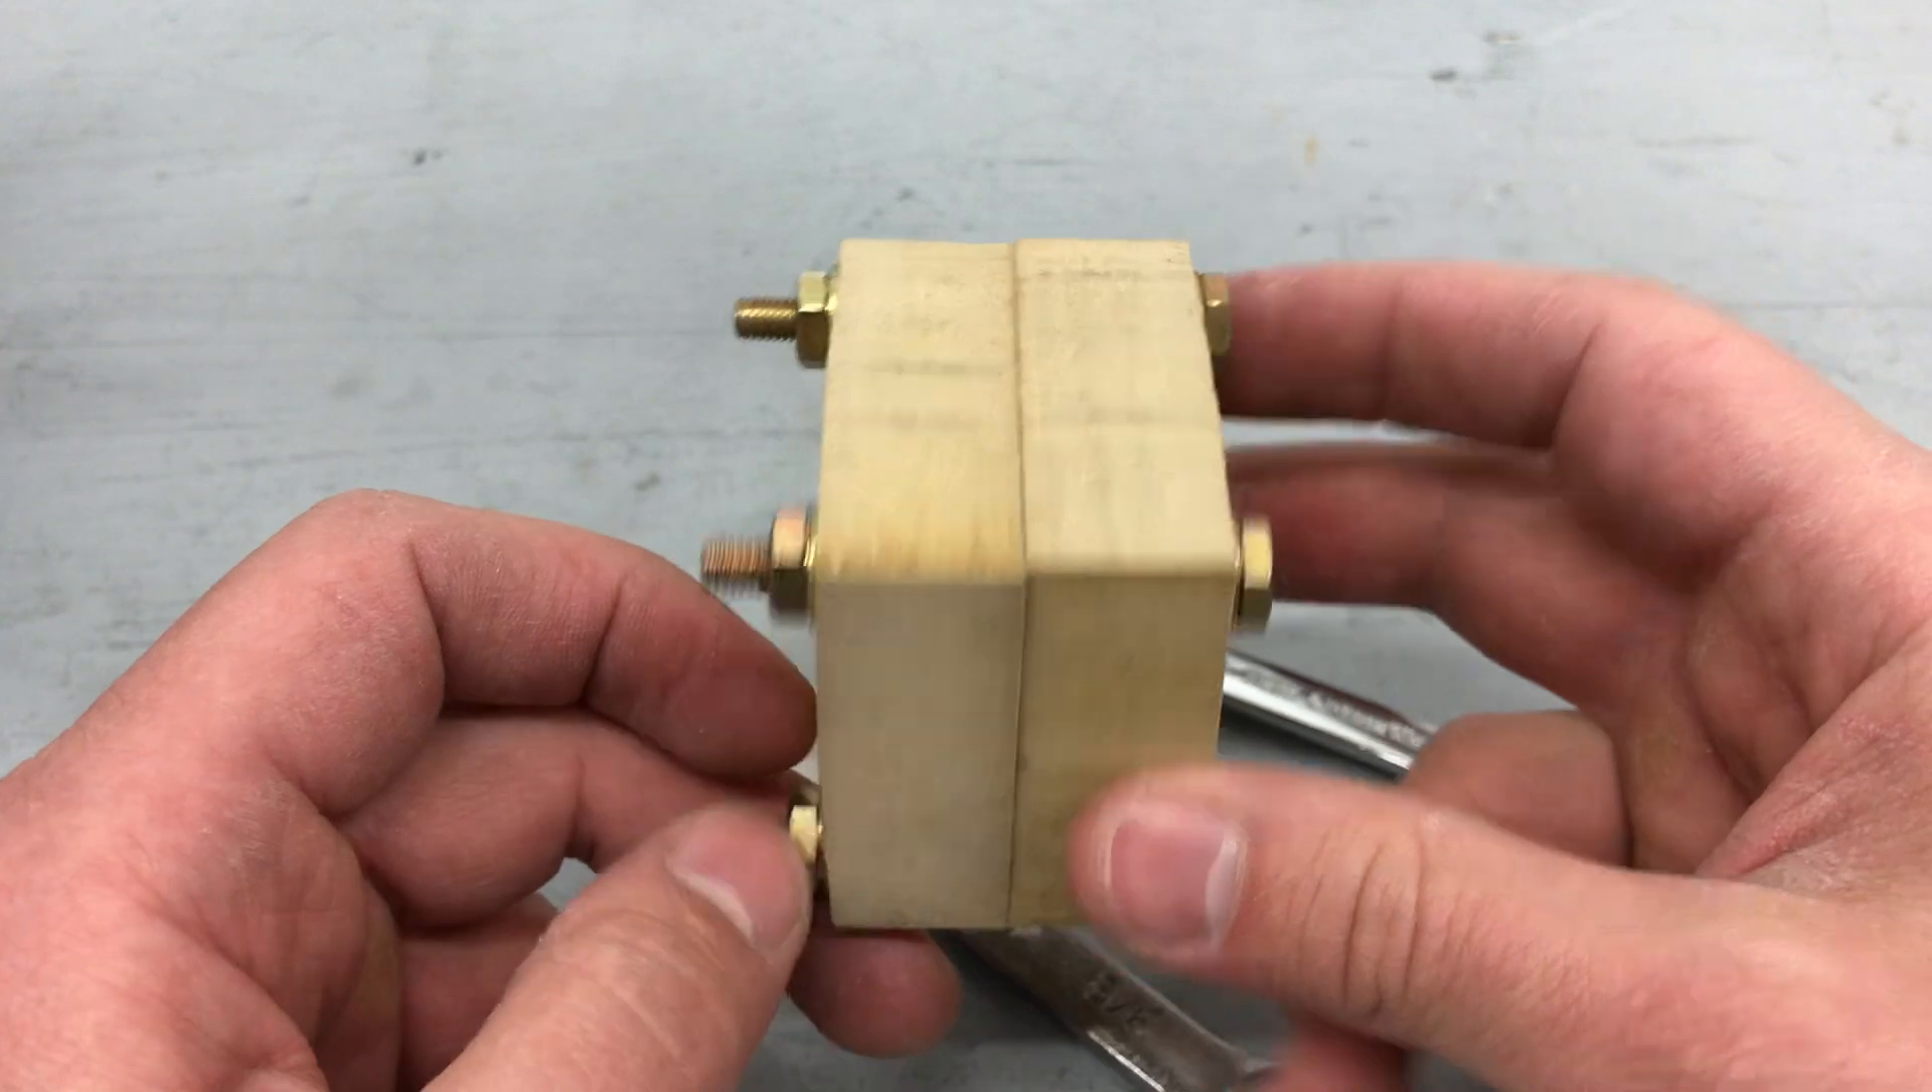Okay, I have the two halves bolted together and I'll tighten down.